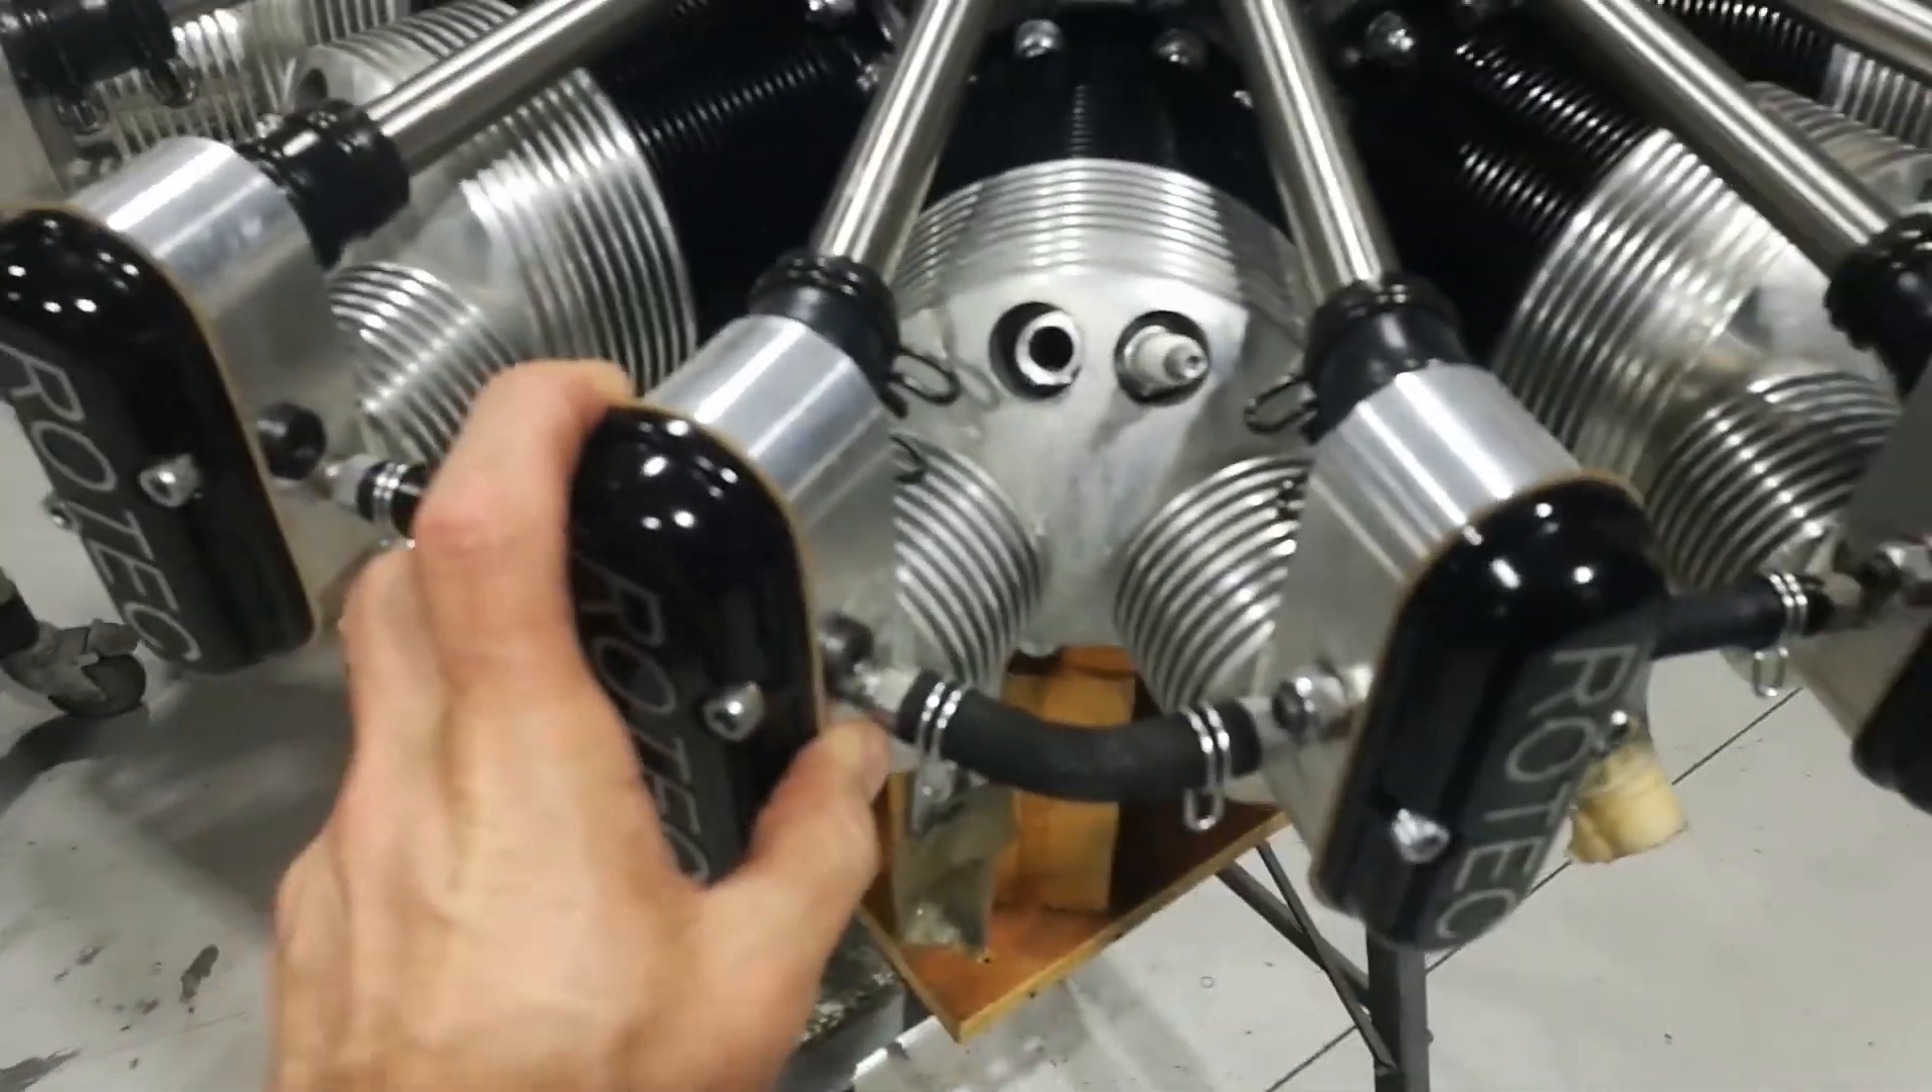Got all the pushrod tubes fitted. Got the new rocker covers on.